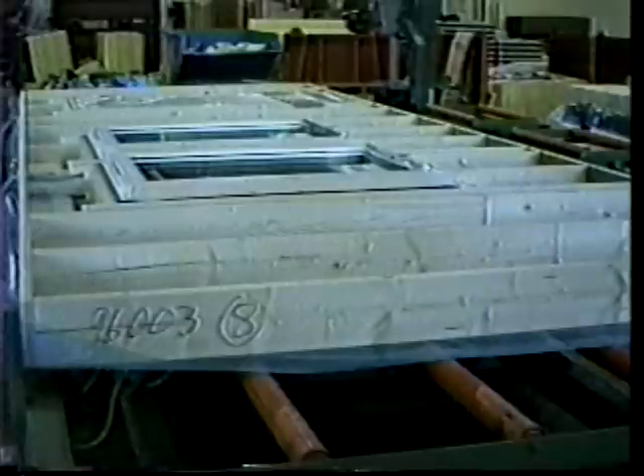The worker's chief role is quality control. Notice the windows already installed in these wall sections.